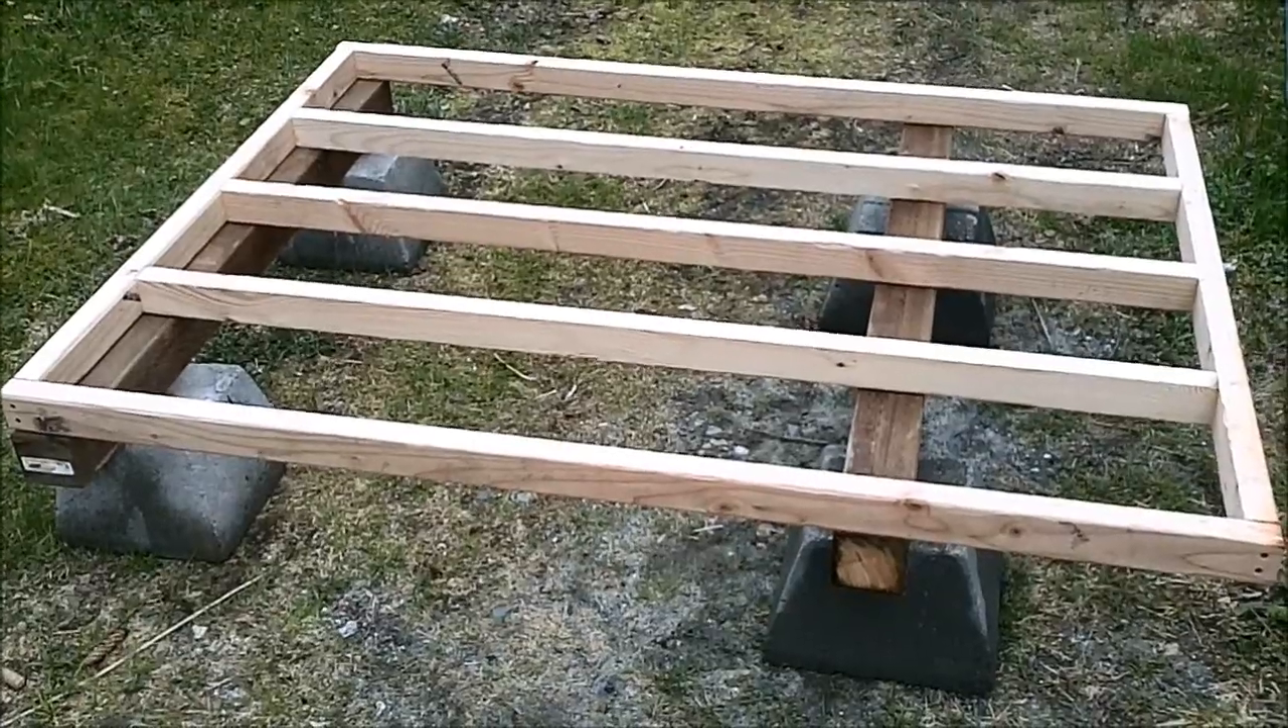So here you can see the floor stringers sitting on top of the four by fours.